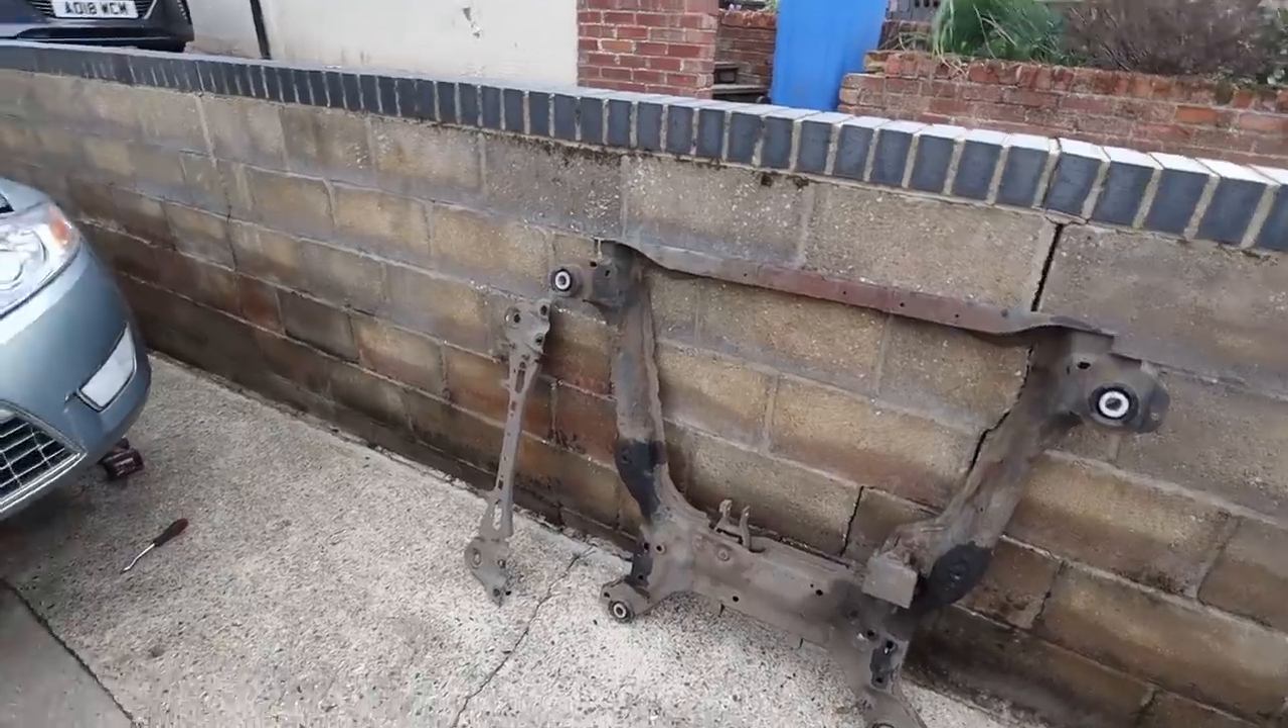Right, so as you can see, the front subframe has been removed.